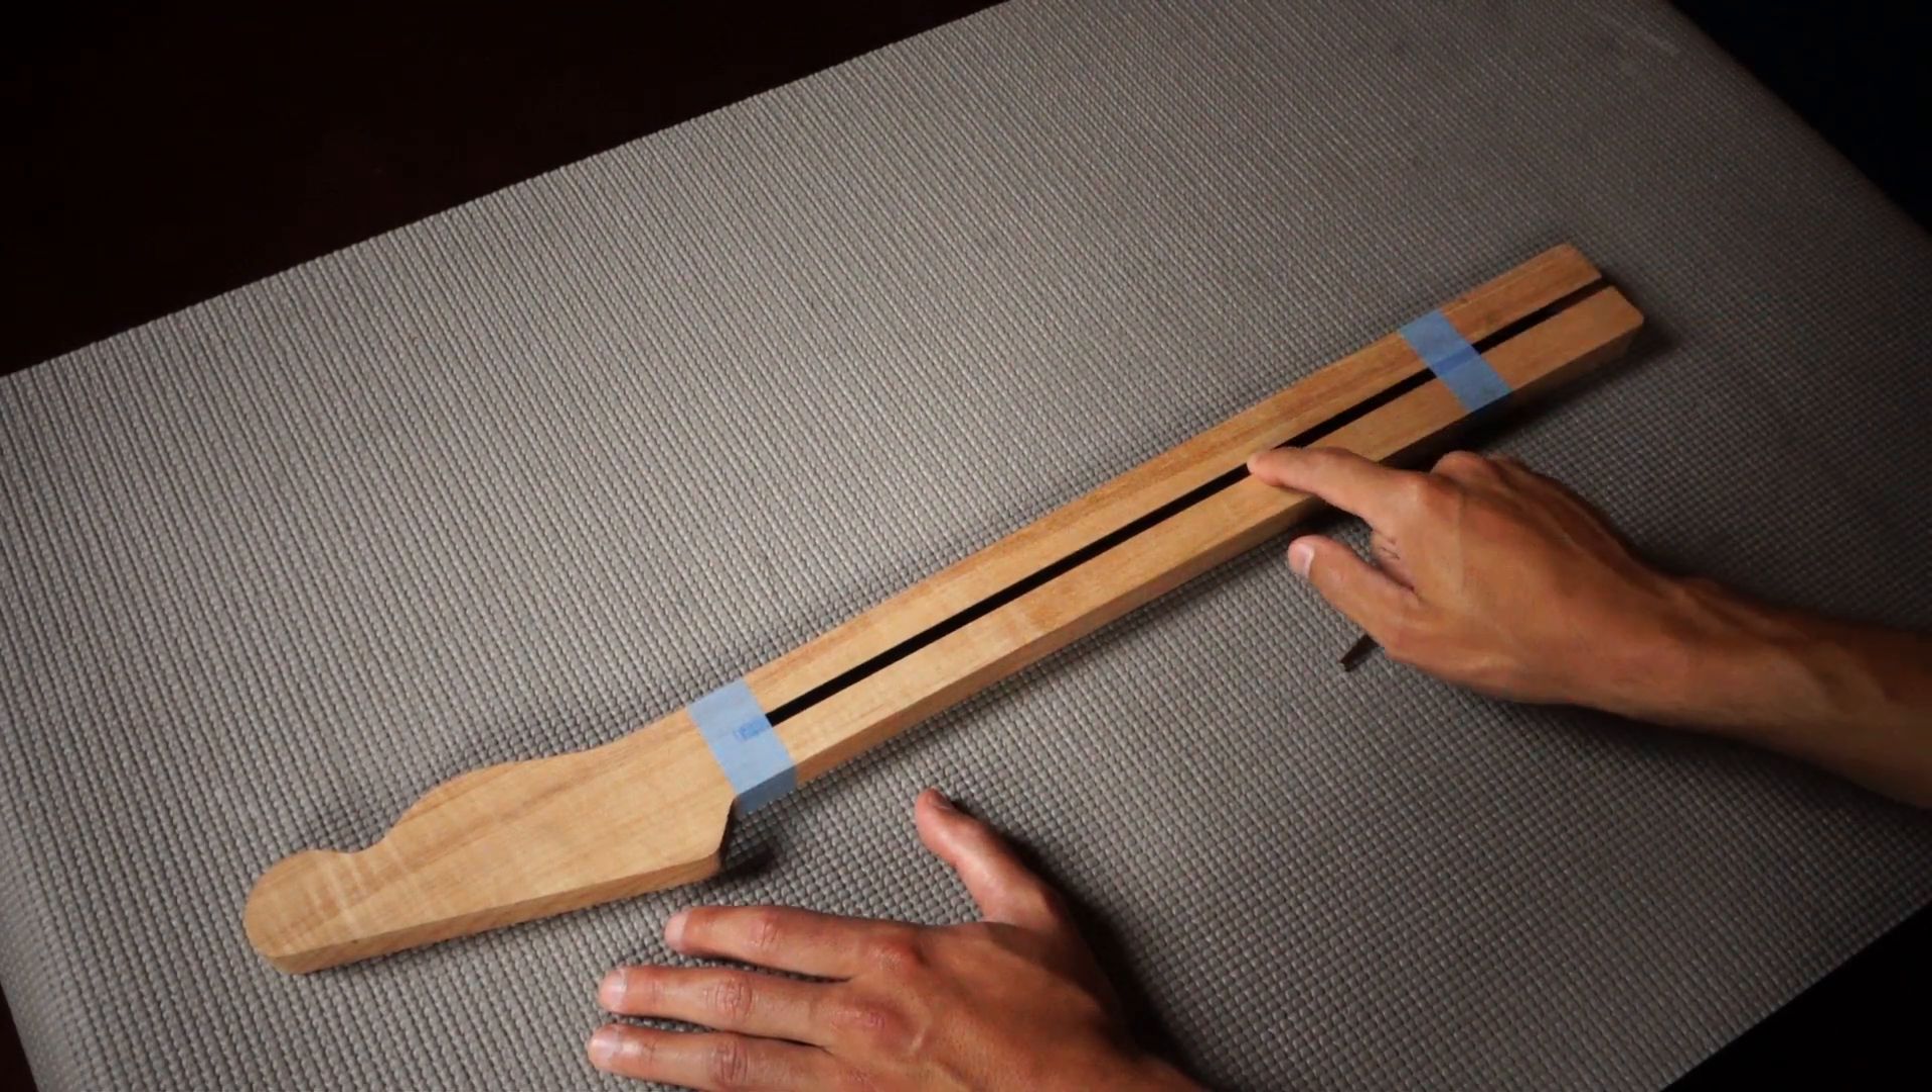Now normally the fretboard would be glued on here but this way it offers a good way of showing how the truss rod works.